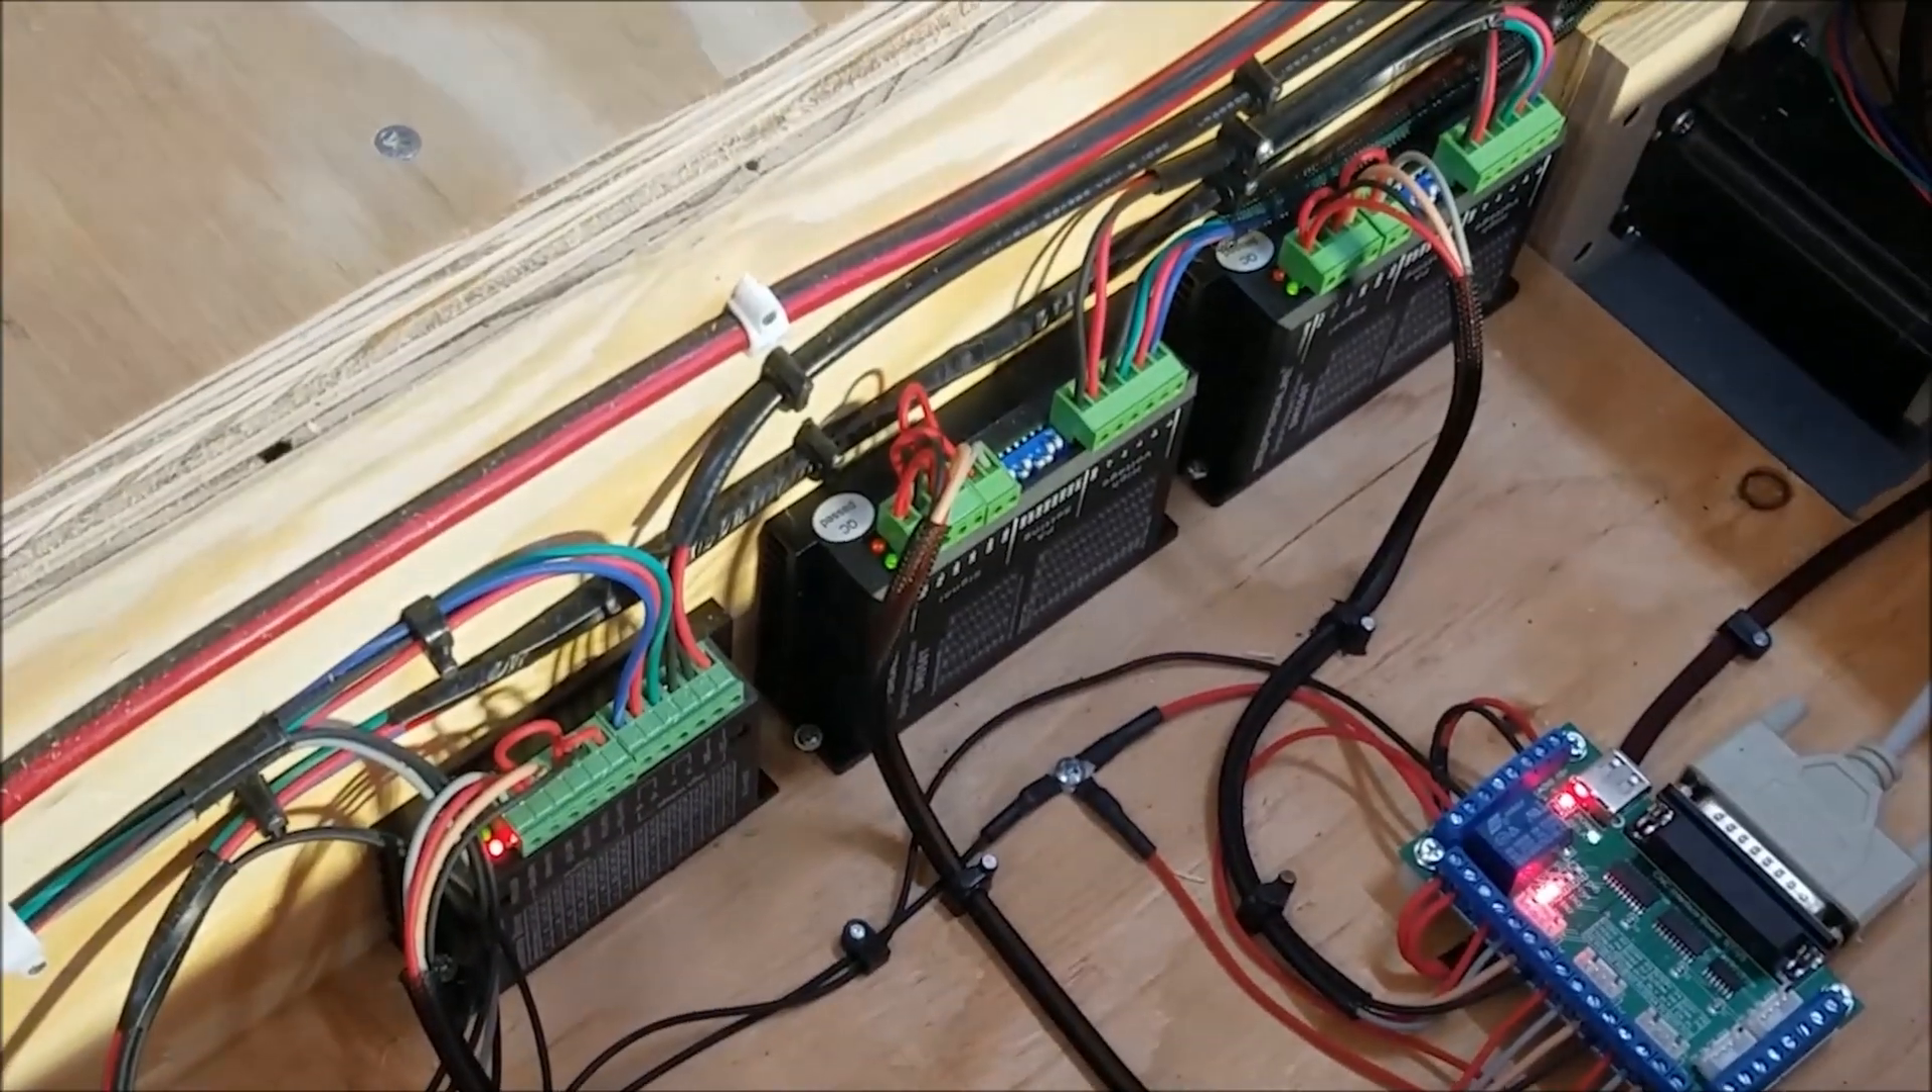All right, new drives are installed.